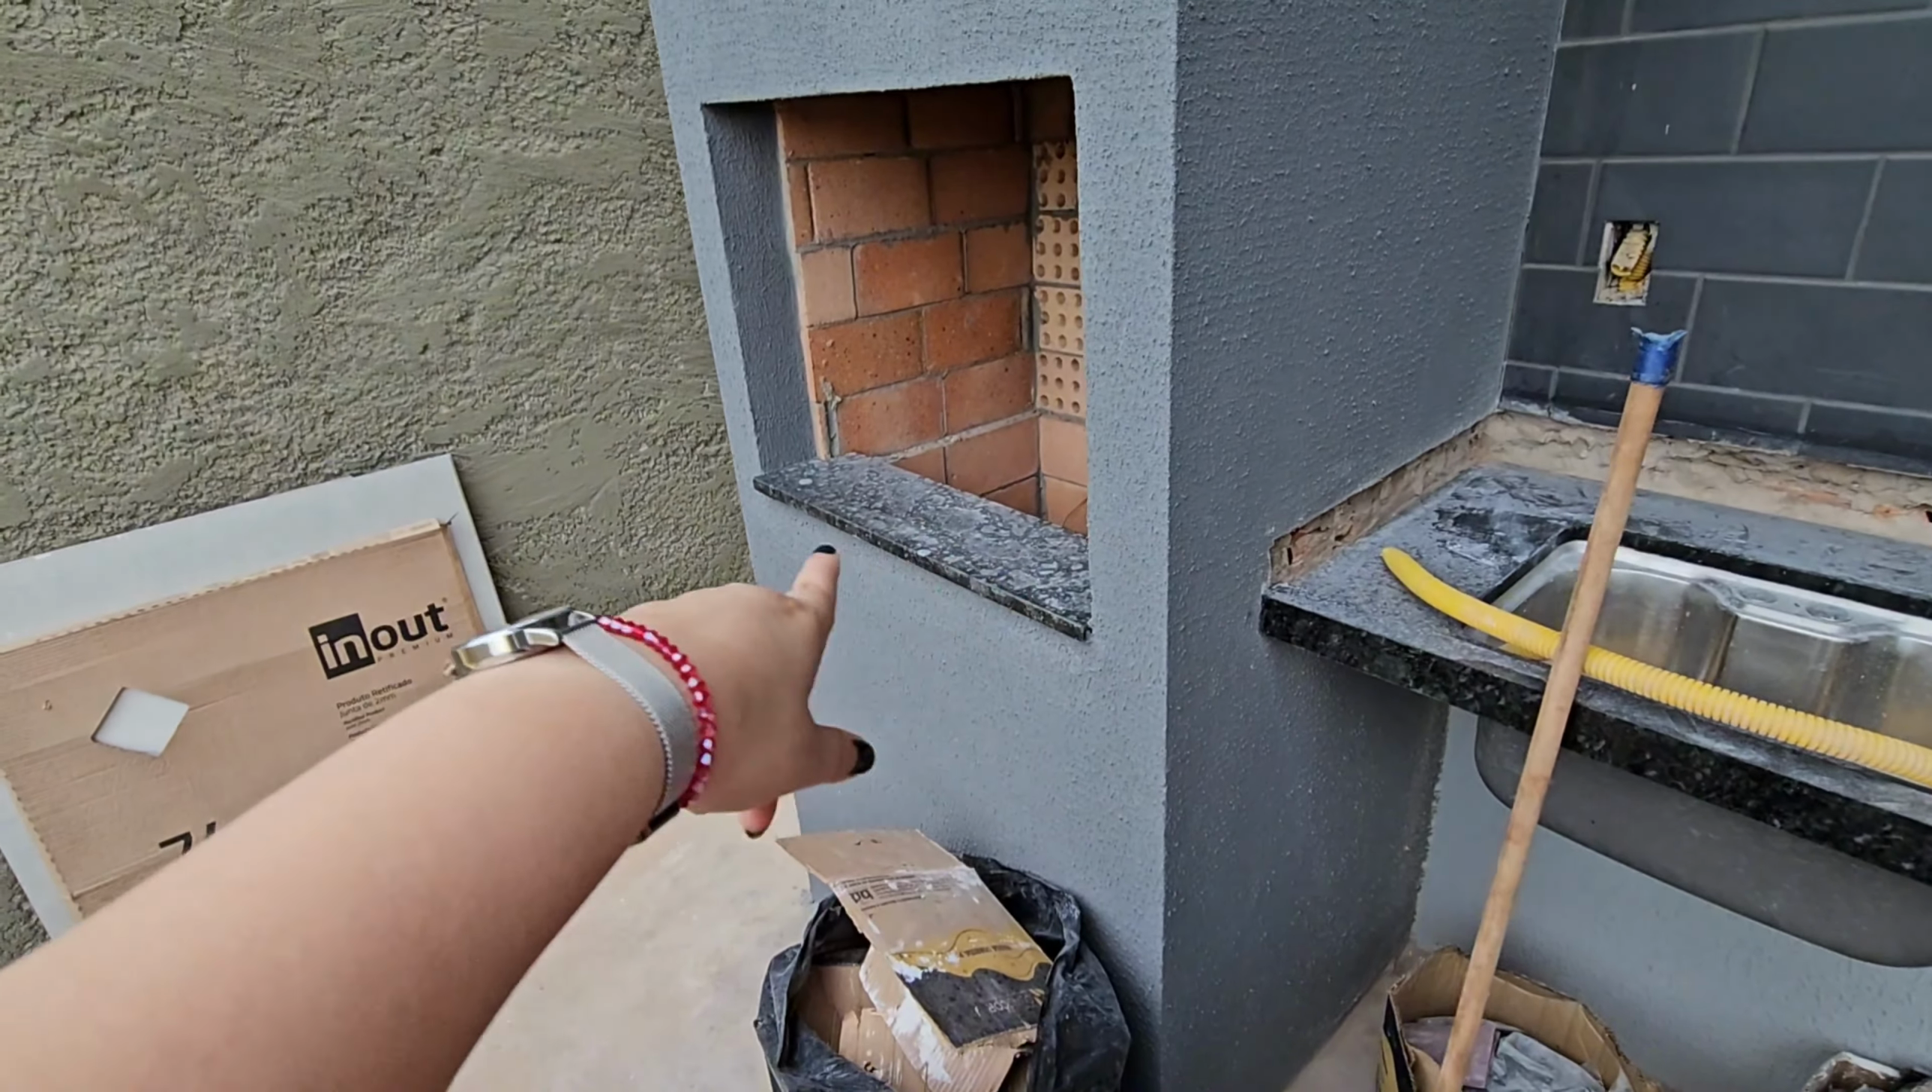Aqui começou a instalação das bancadas, né?